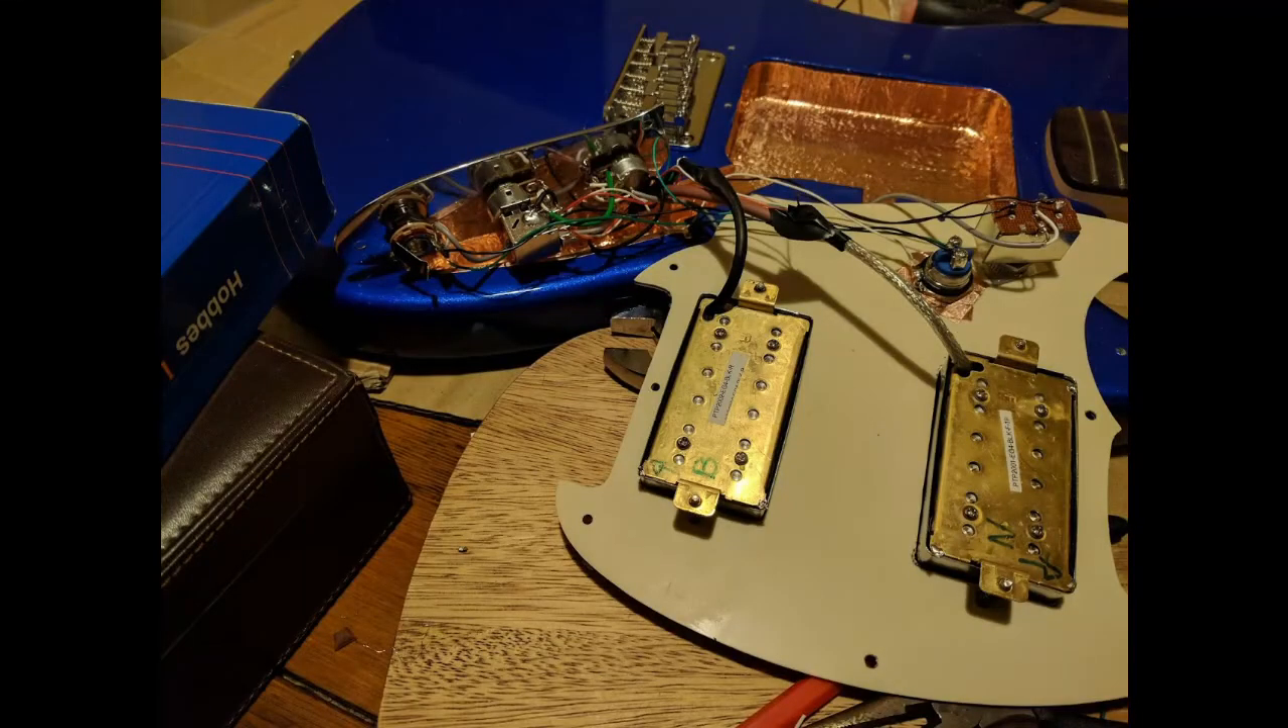And here's the final wiring waiting for the two plates to be screwed back on.